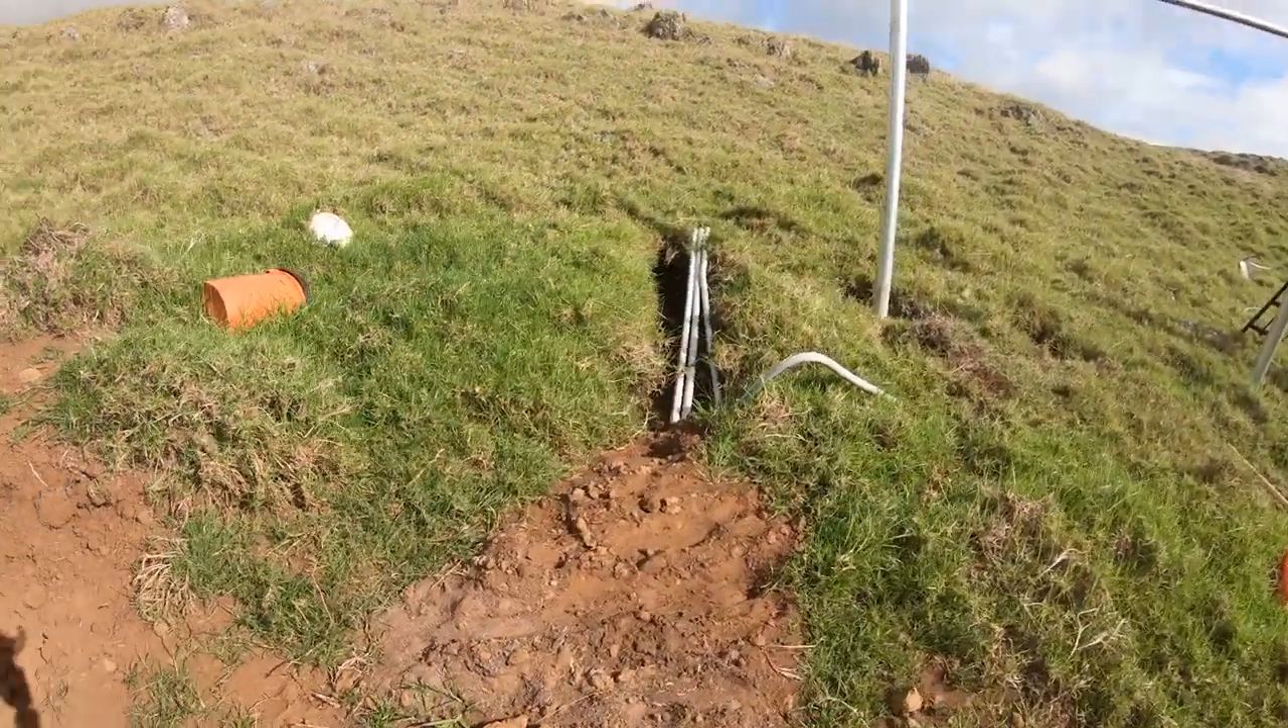See, here's all the conduit. I got to finish covering up this pipe.